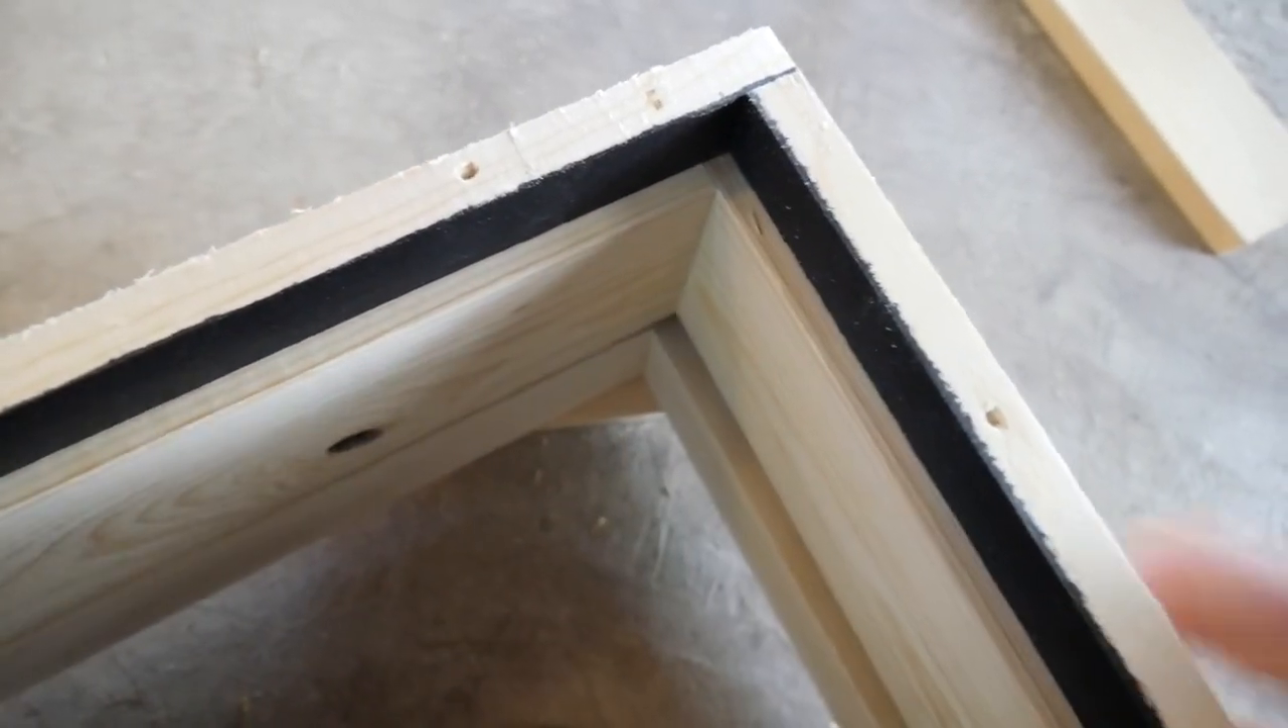Those are the strips that are painted black and they're half an inch wide so they sit just a little bit in from the edge of that wood.